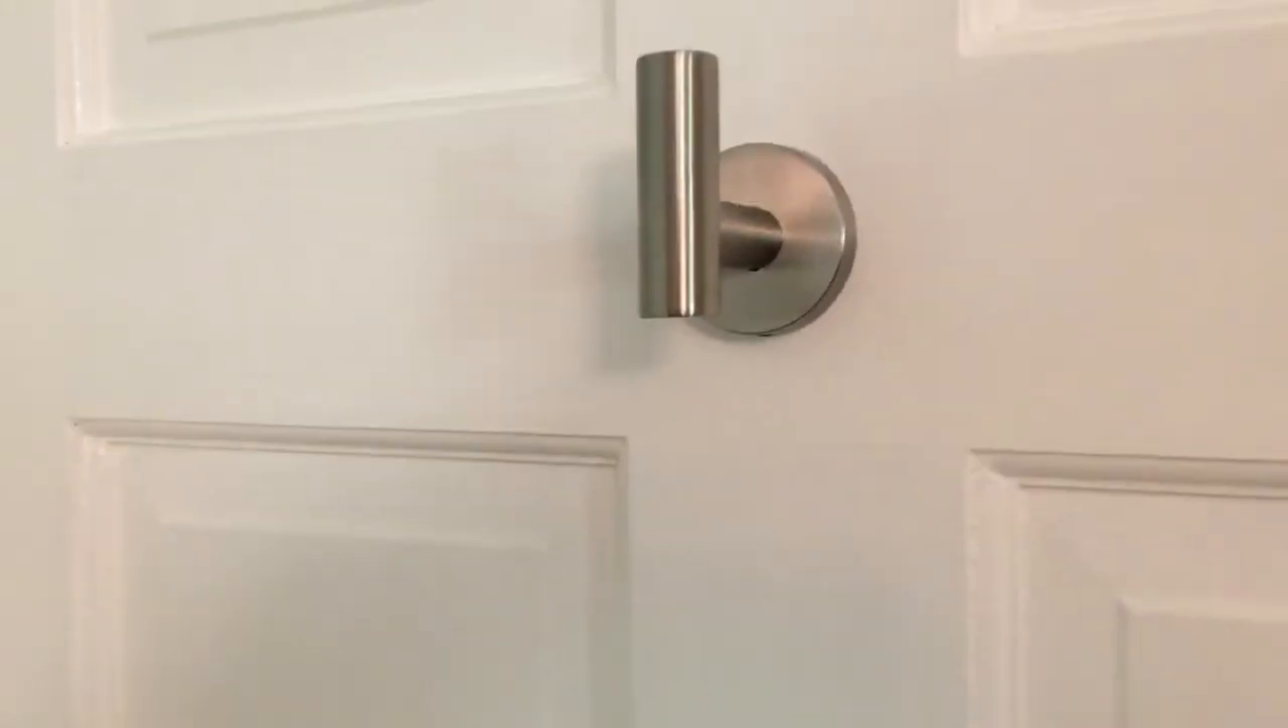As we make our final turn, we now have fully installed our hook.